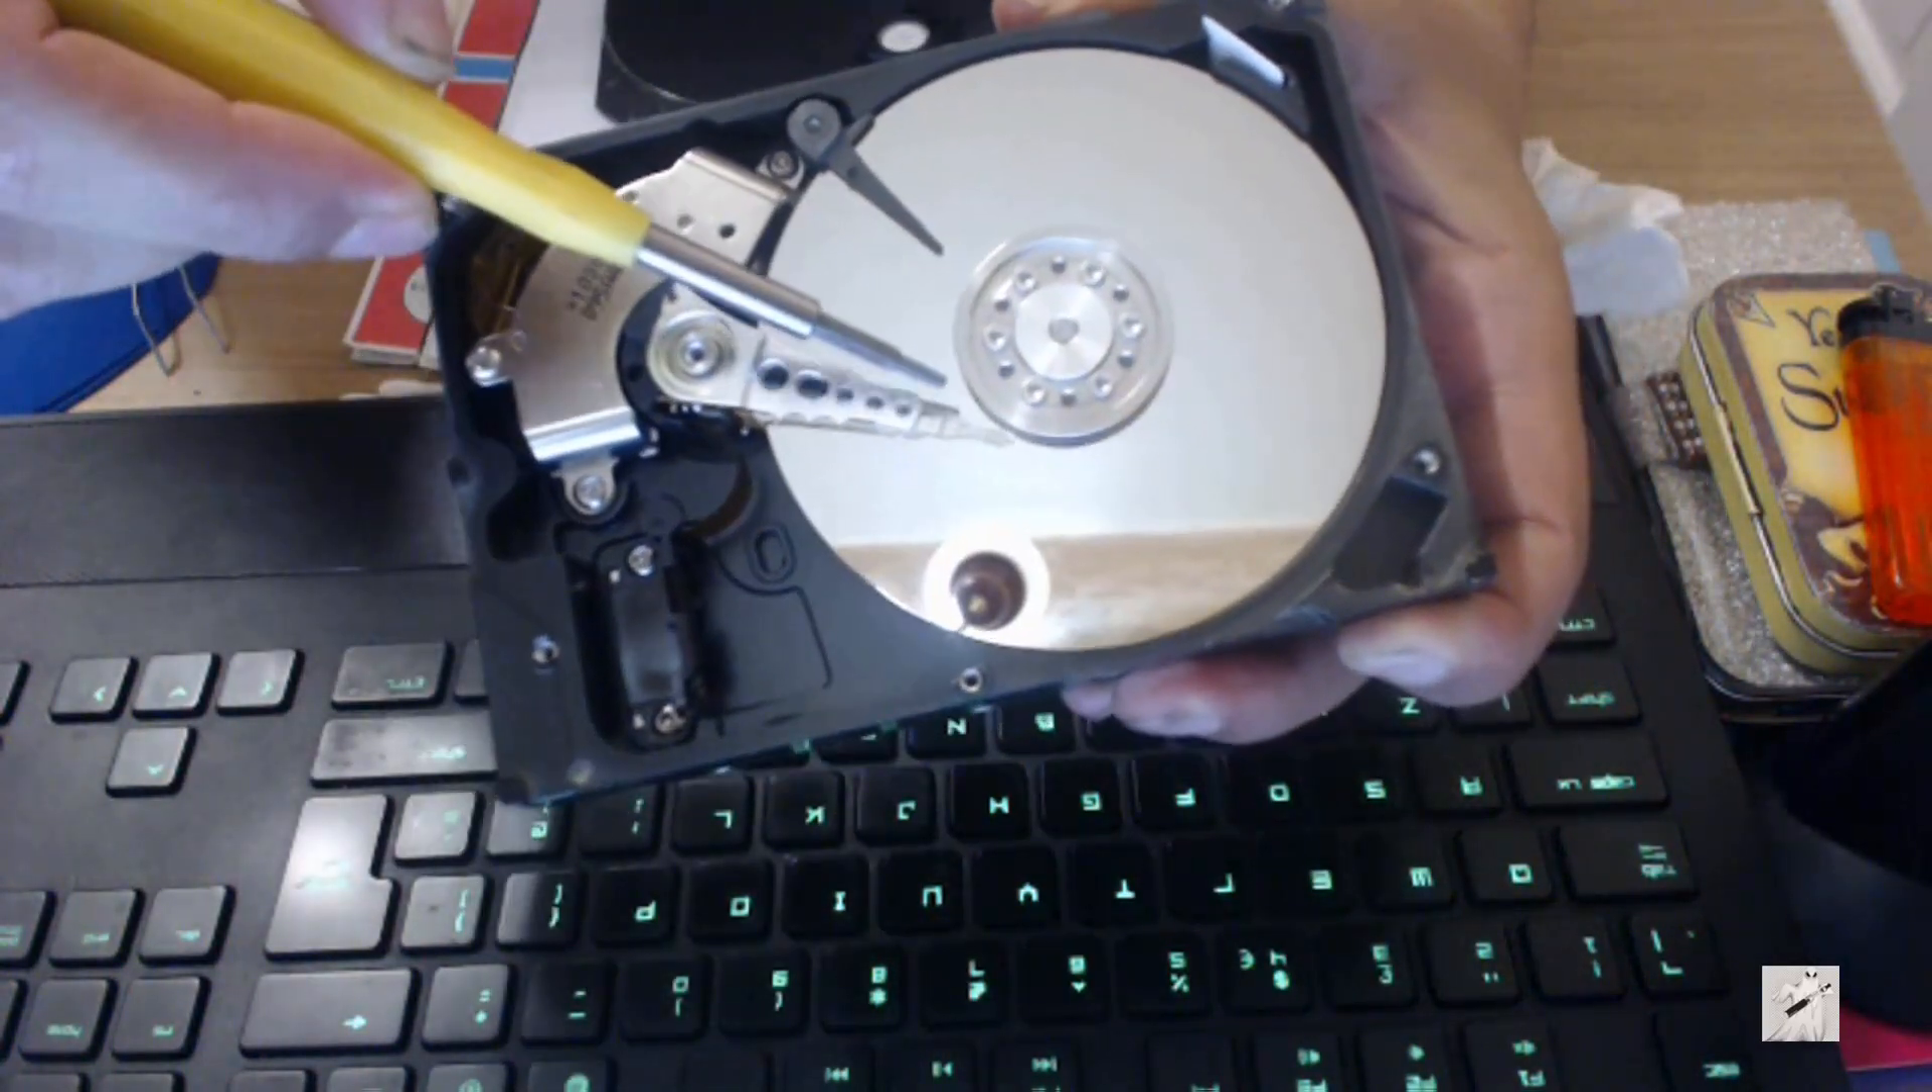And you can see the arm, the arm's stuck on the platter, it should be at the edge.